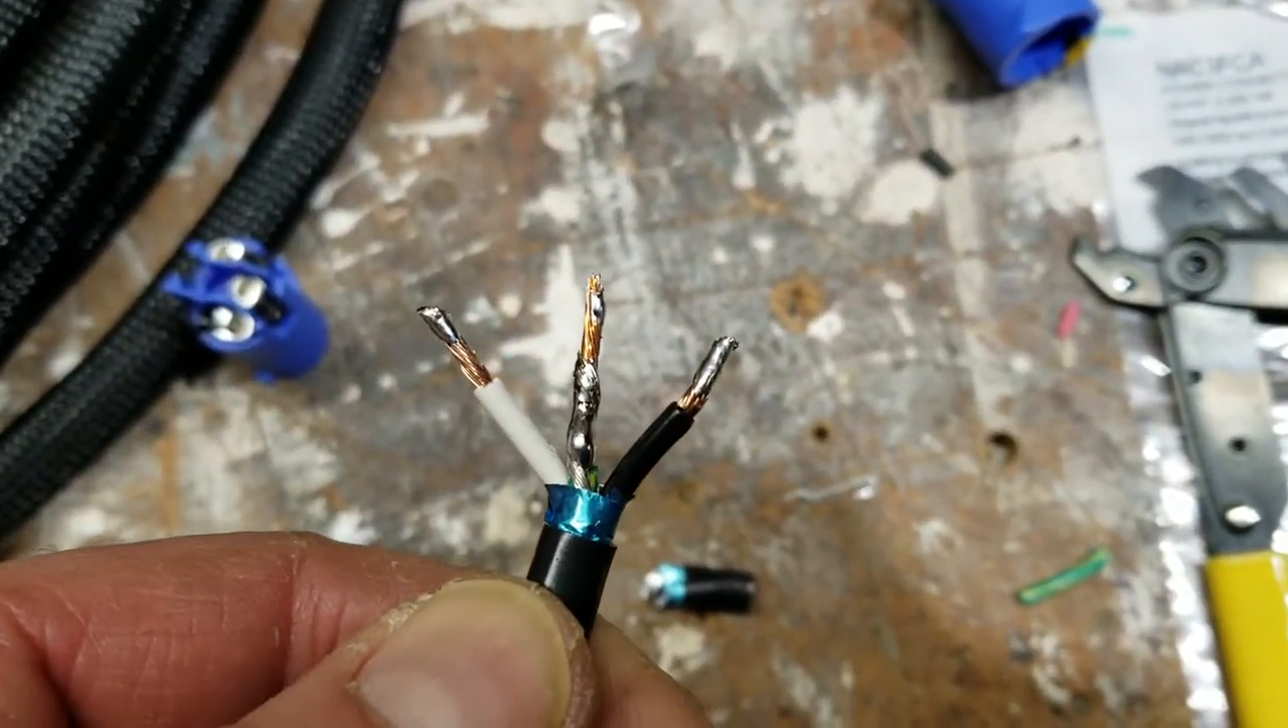Okay, so I've got the drain wire and the ground wire wrapped together and soldered together.